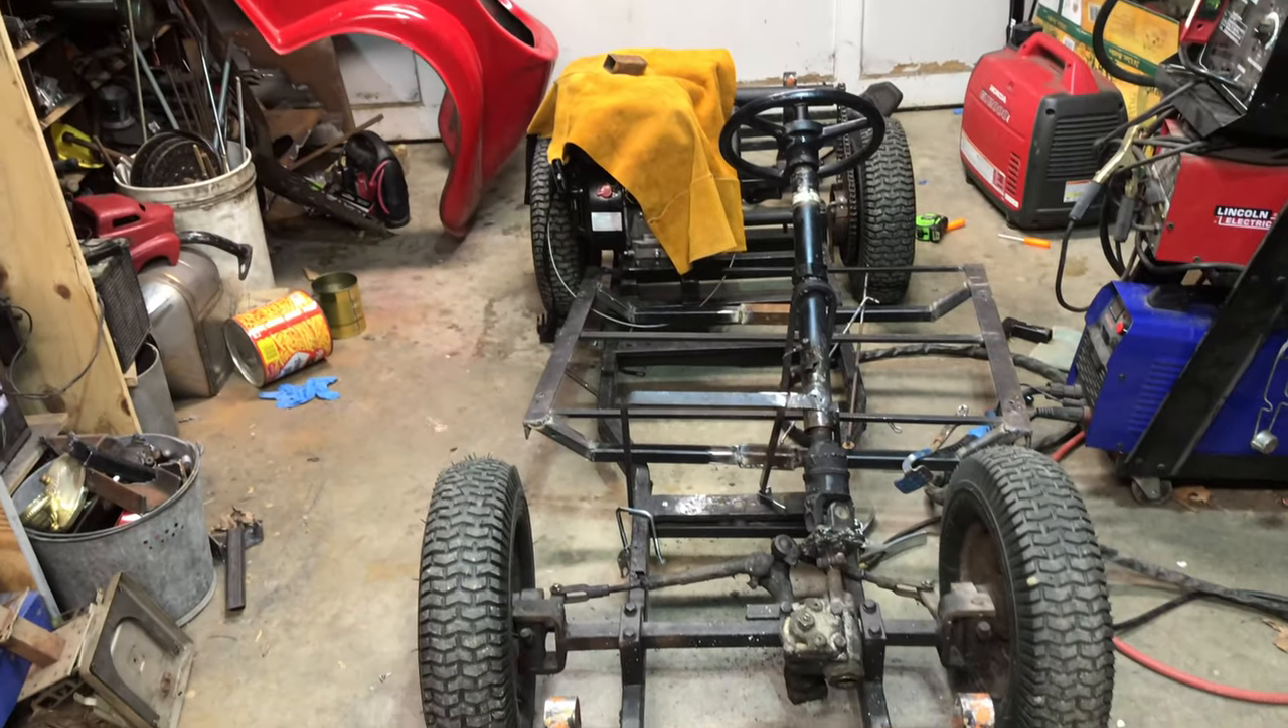Well, I've taken the body off and it's a little chilly outside today and kind of rainy.